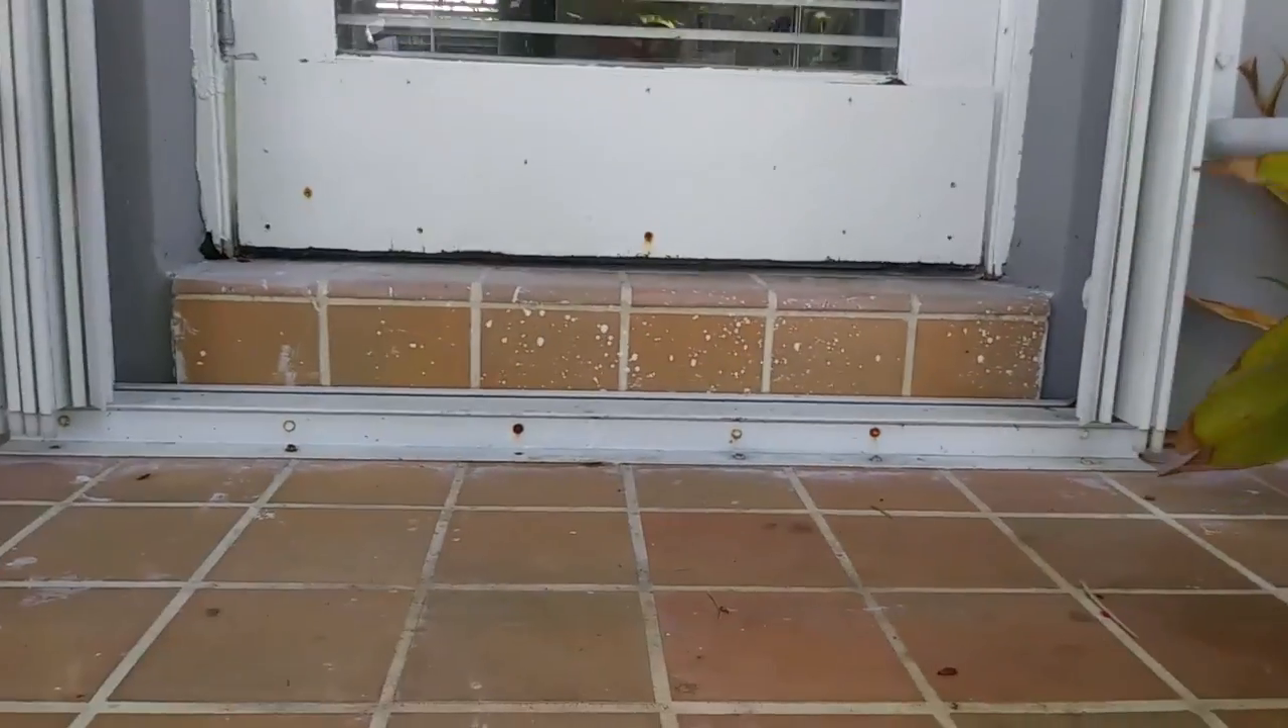There's a gap underneath that door.